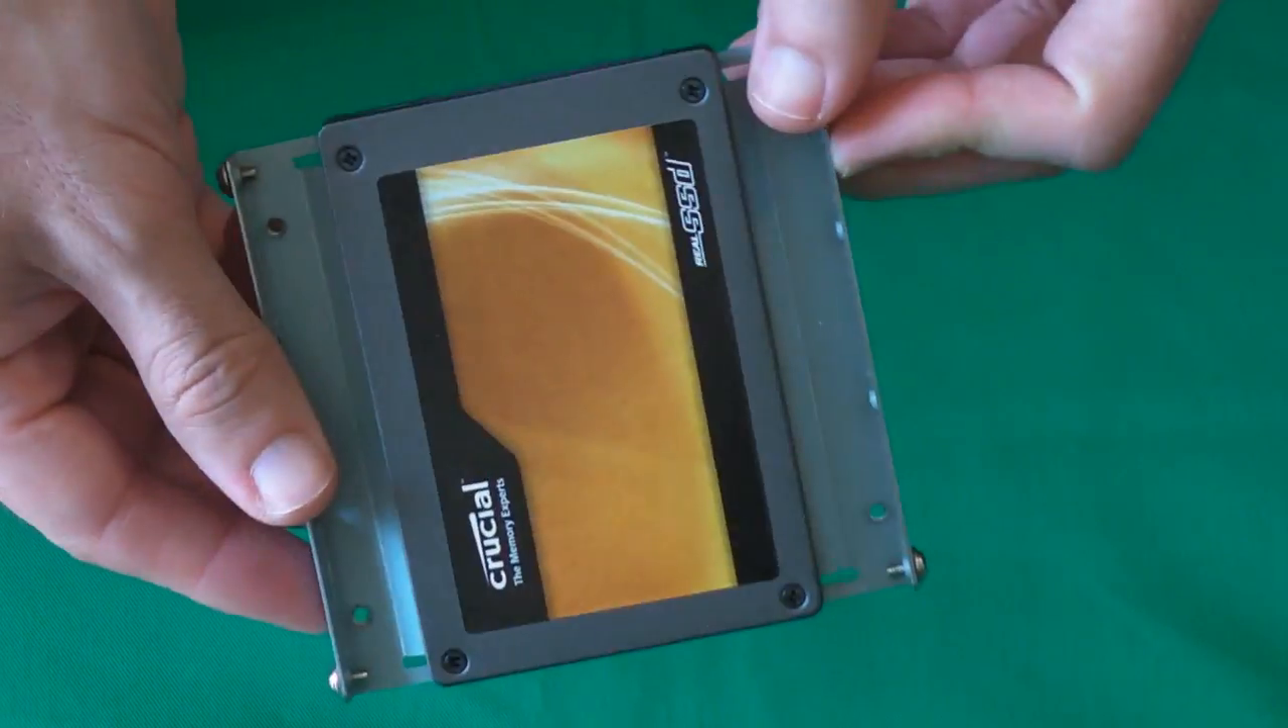So just to give you a closer look at that, that's the drive mounted onto the adapter plate.